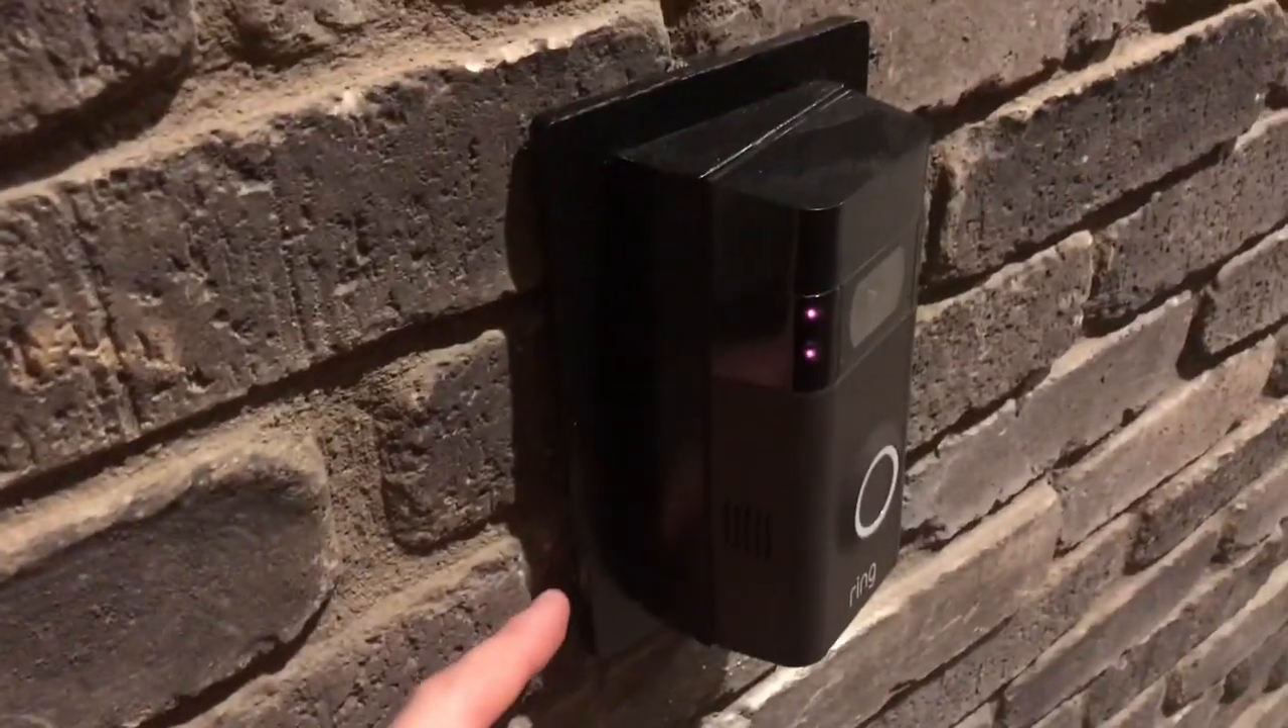Here's the finished product the doorbell looks pretty good mounted on that bracket.